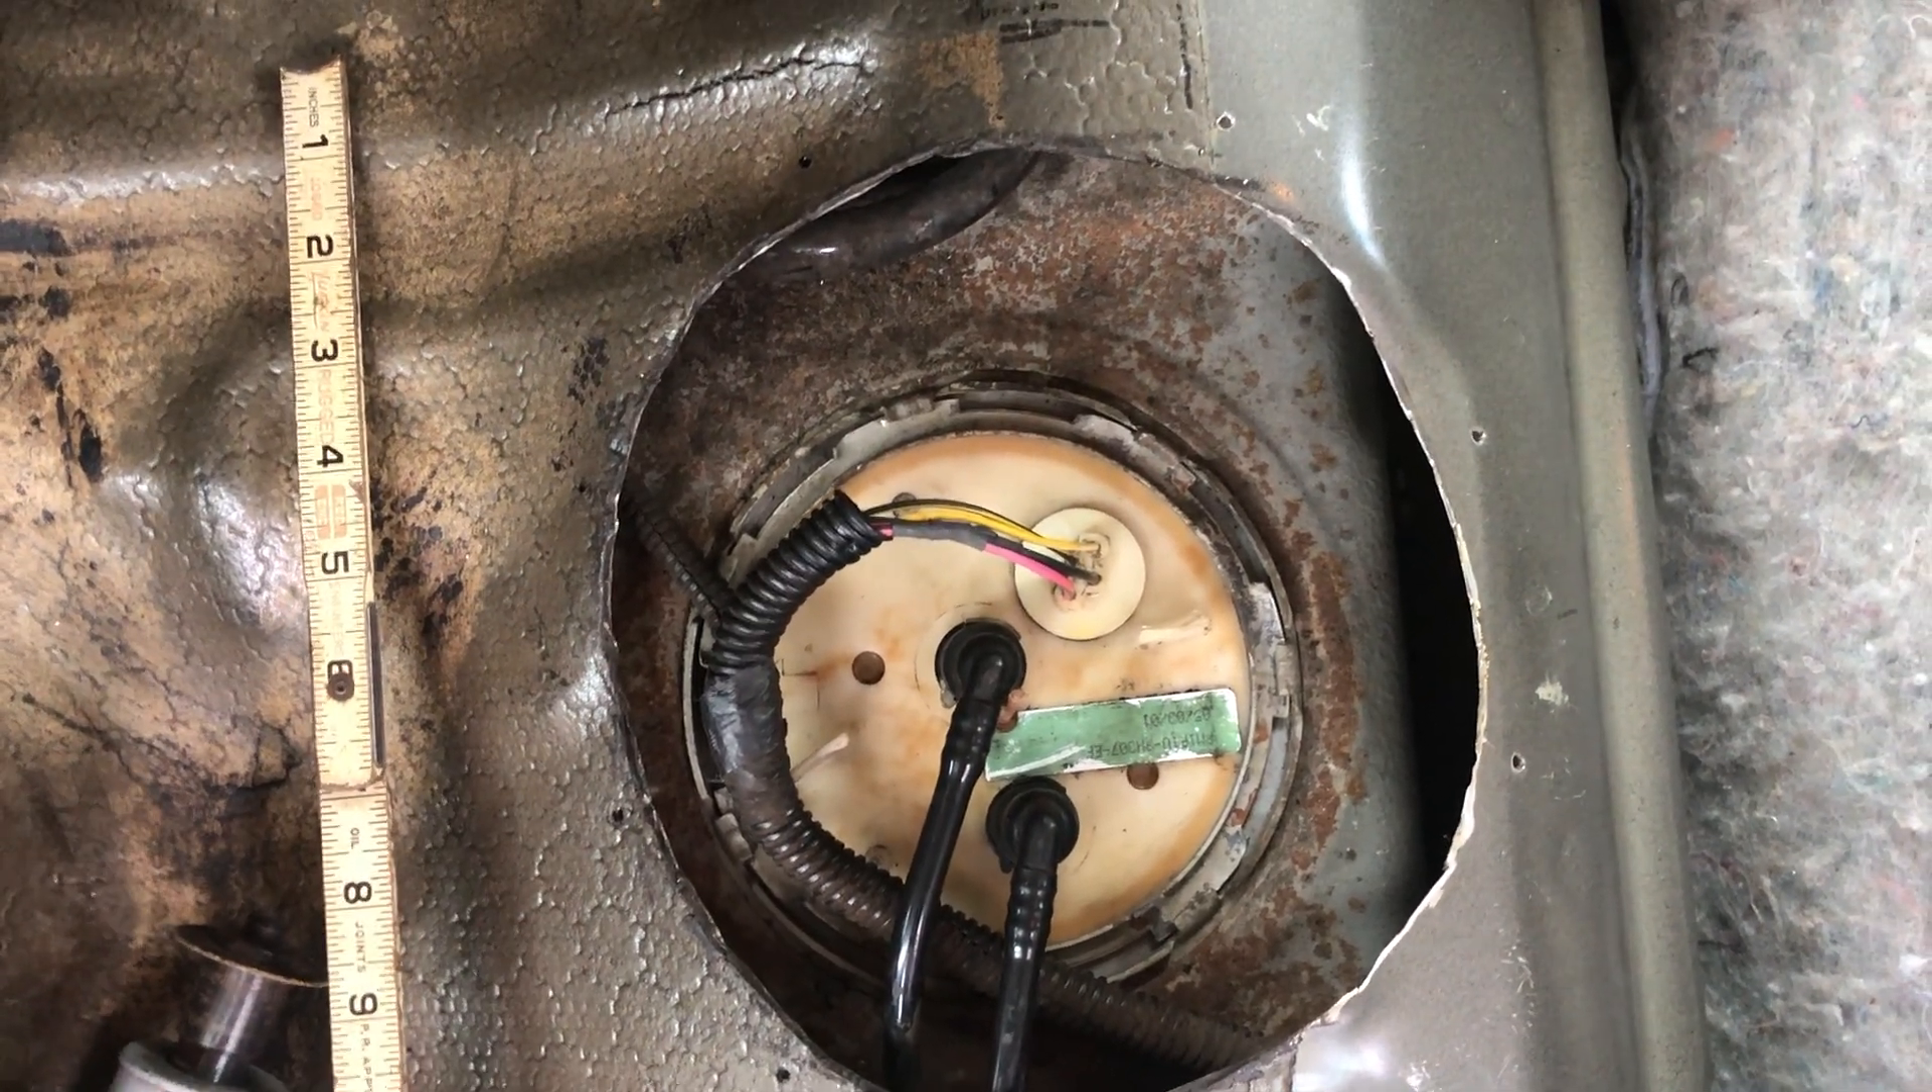You can see my hole was a little bit off center.